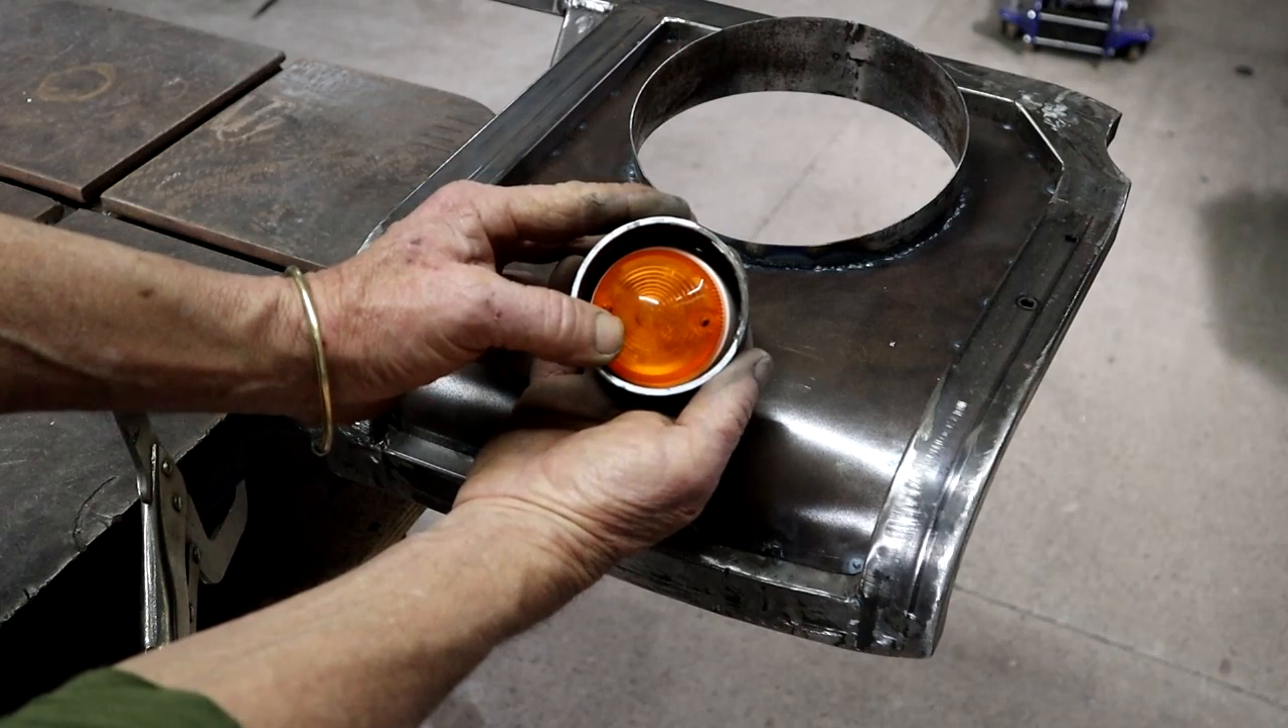I found this cheap little indicator, it's an LED. So what I'm going to do is I'm going to recess this as well, so that it's also Frenched in. I think that will look a lot better. Let's get into it. It fits very nicely into a piece of 3-inch tubing, as you can see there.